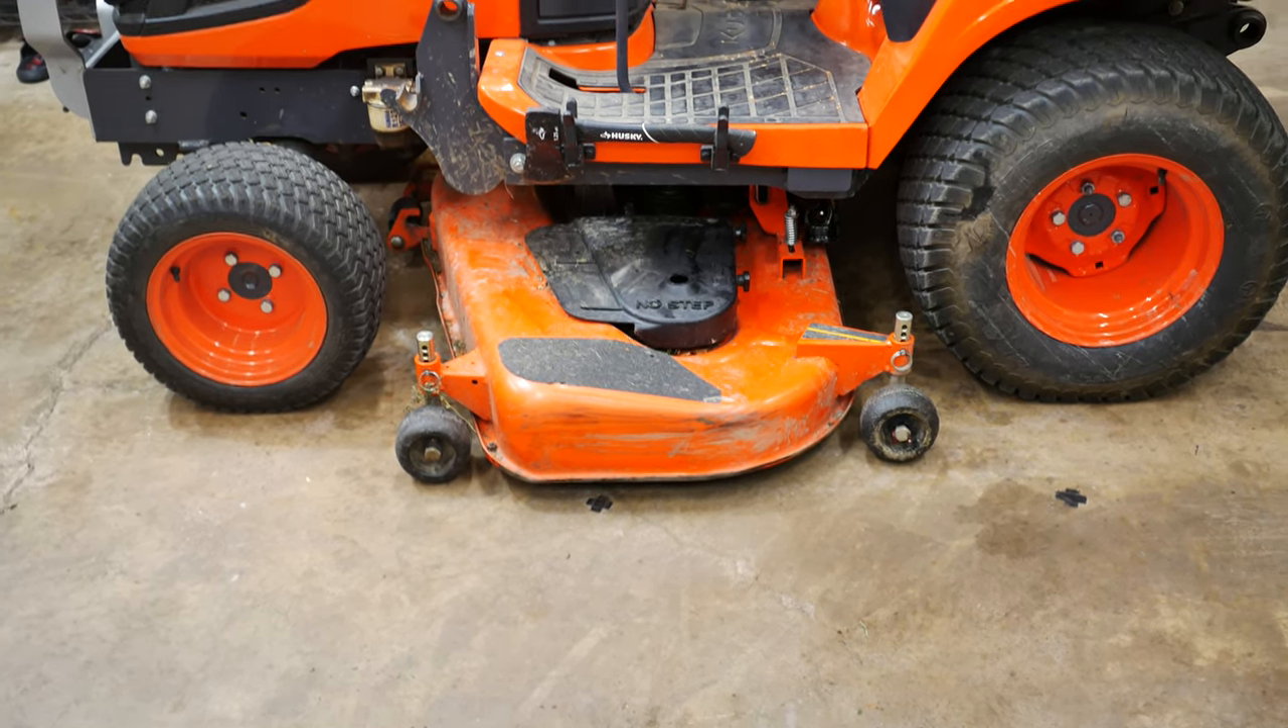So I have the belly mower underneath the mower.